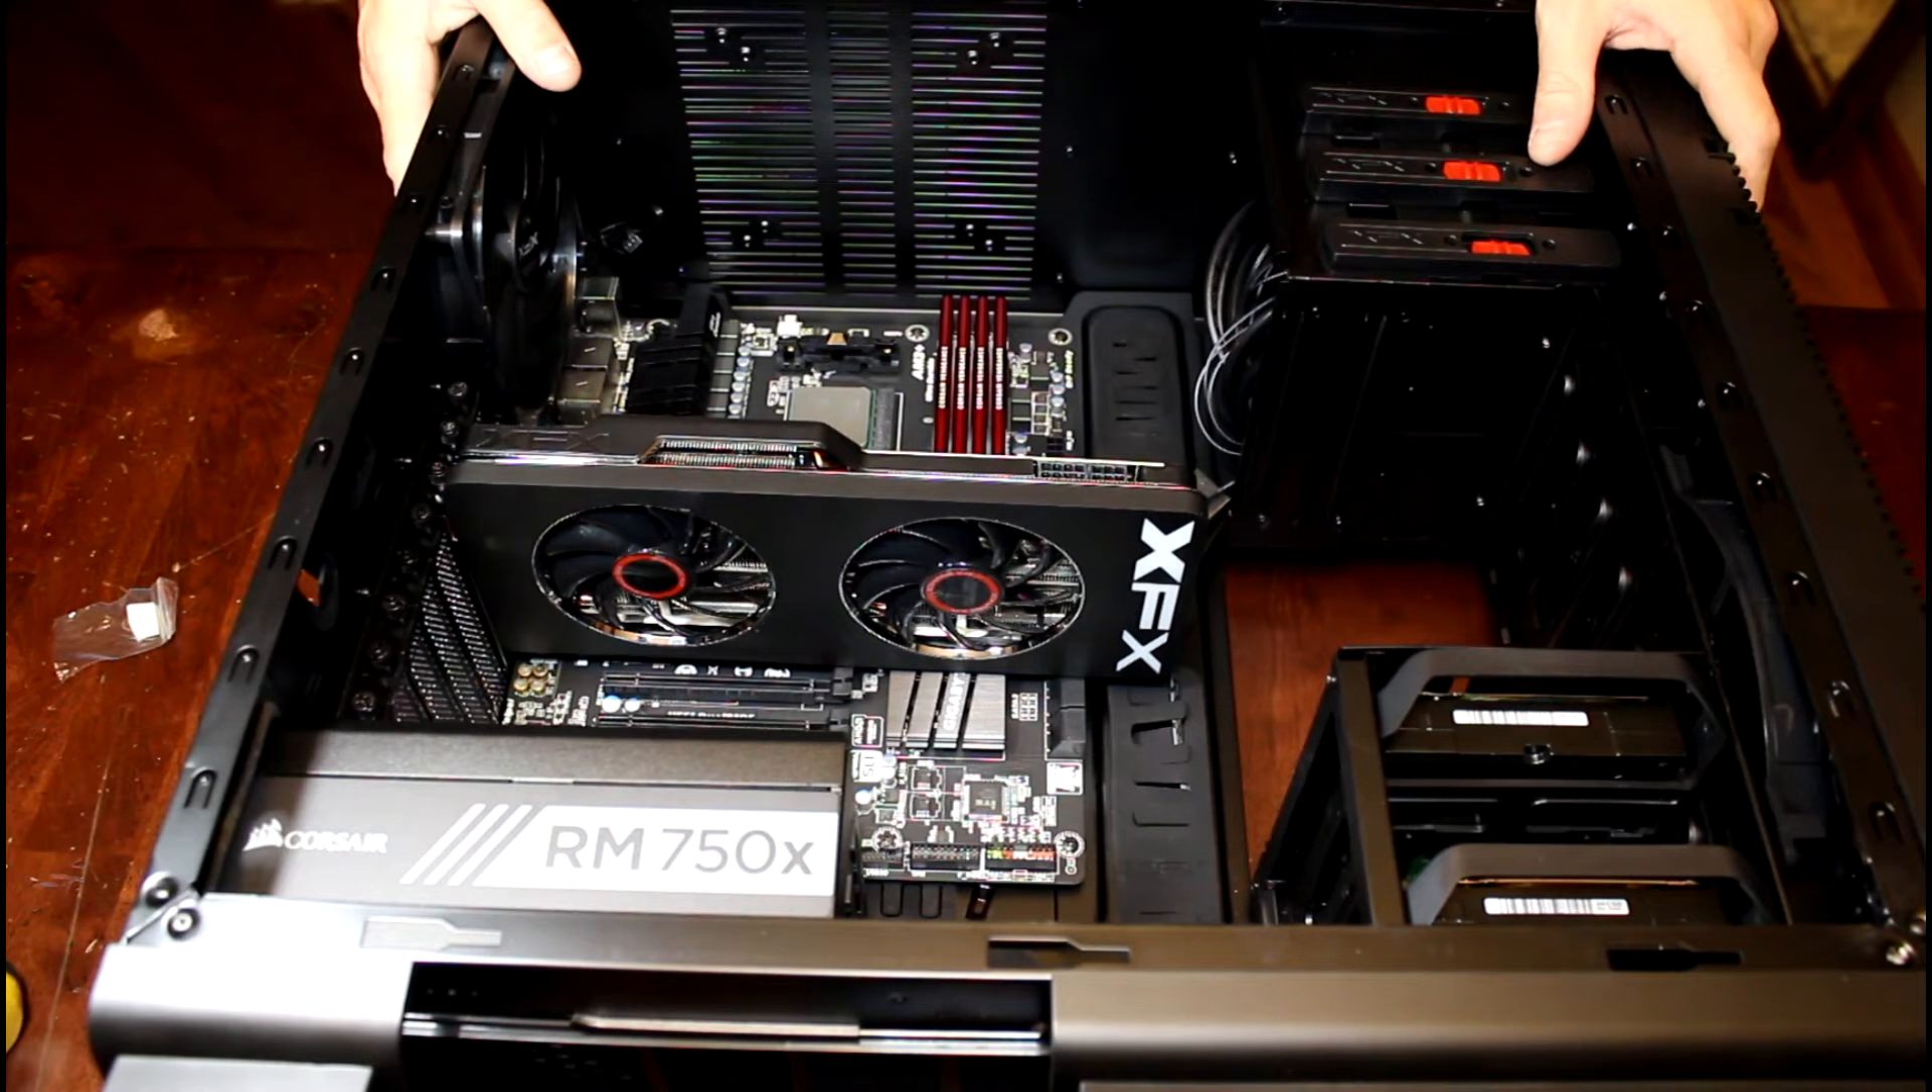All right so at this point we have motherboard CPU memory video card.